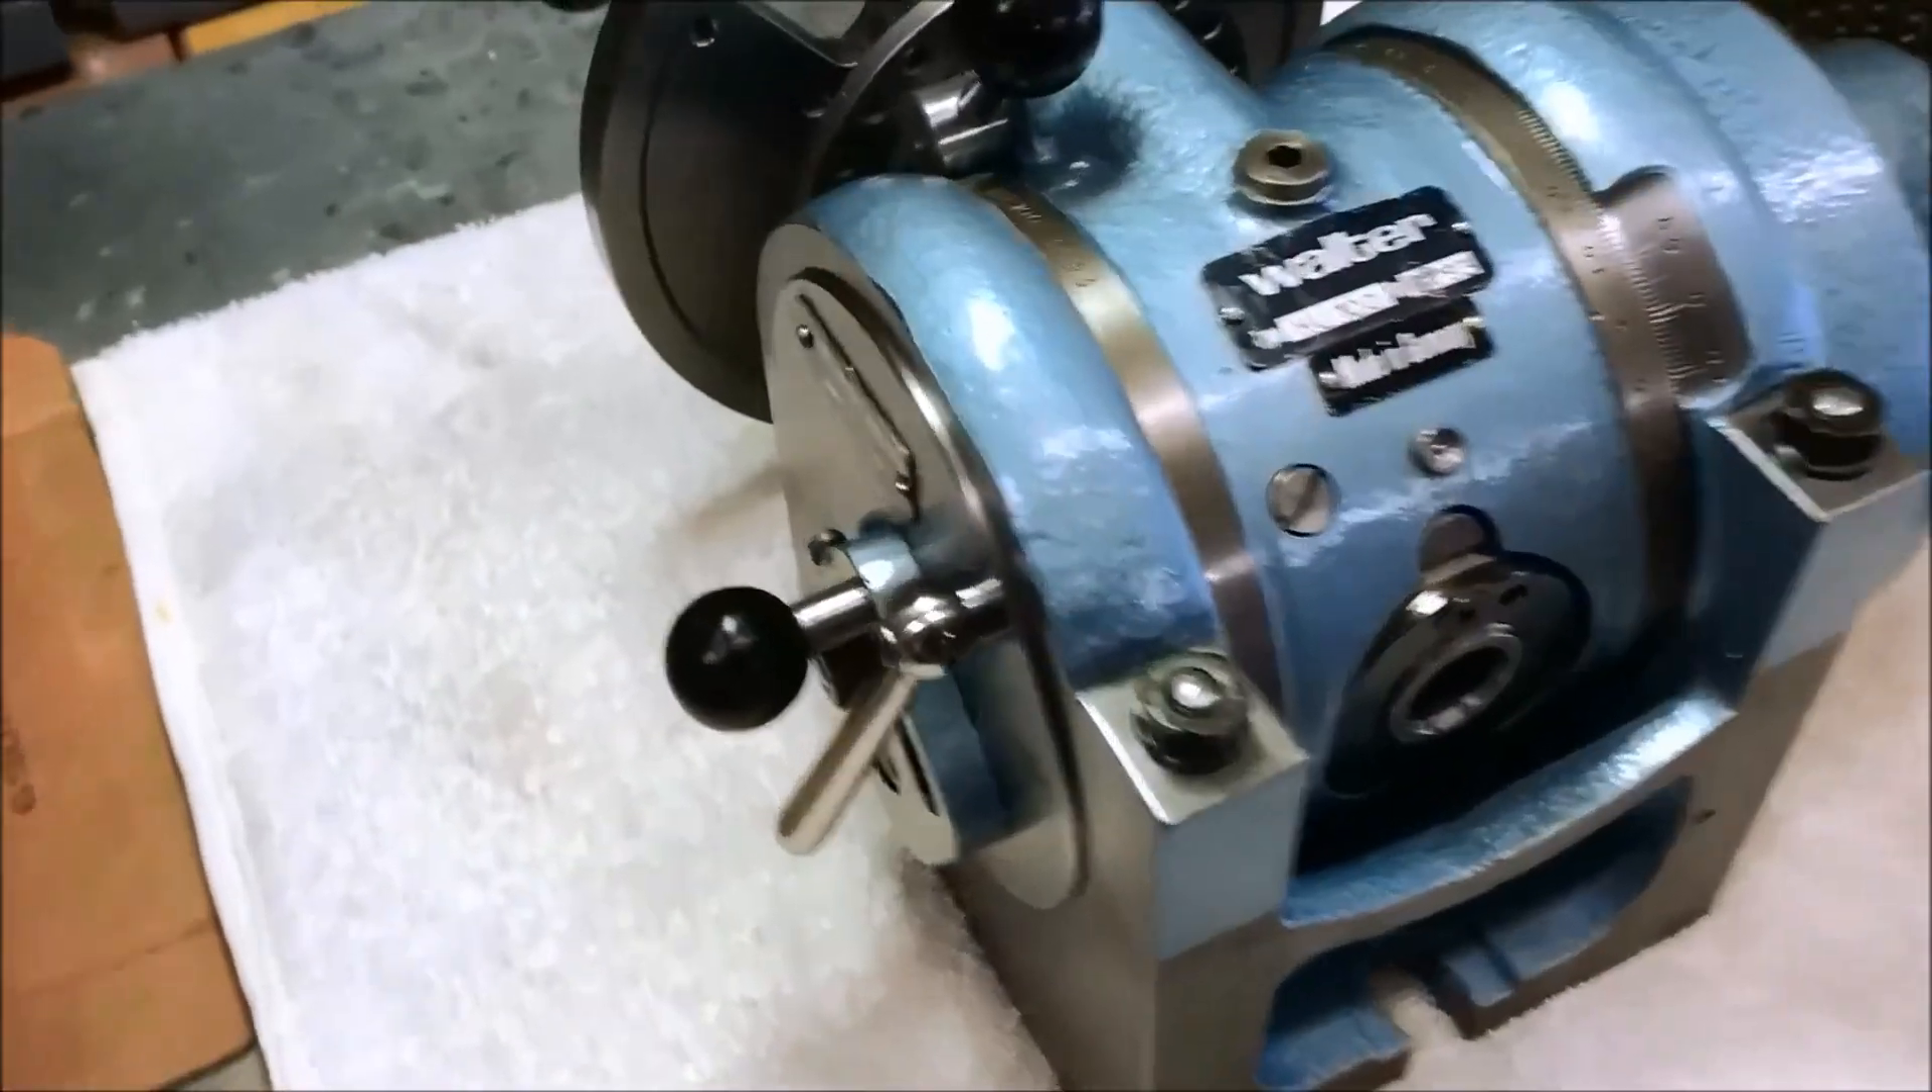All right, we got our emblems labels back on.